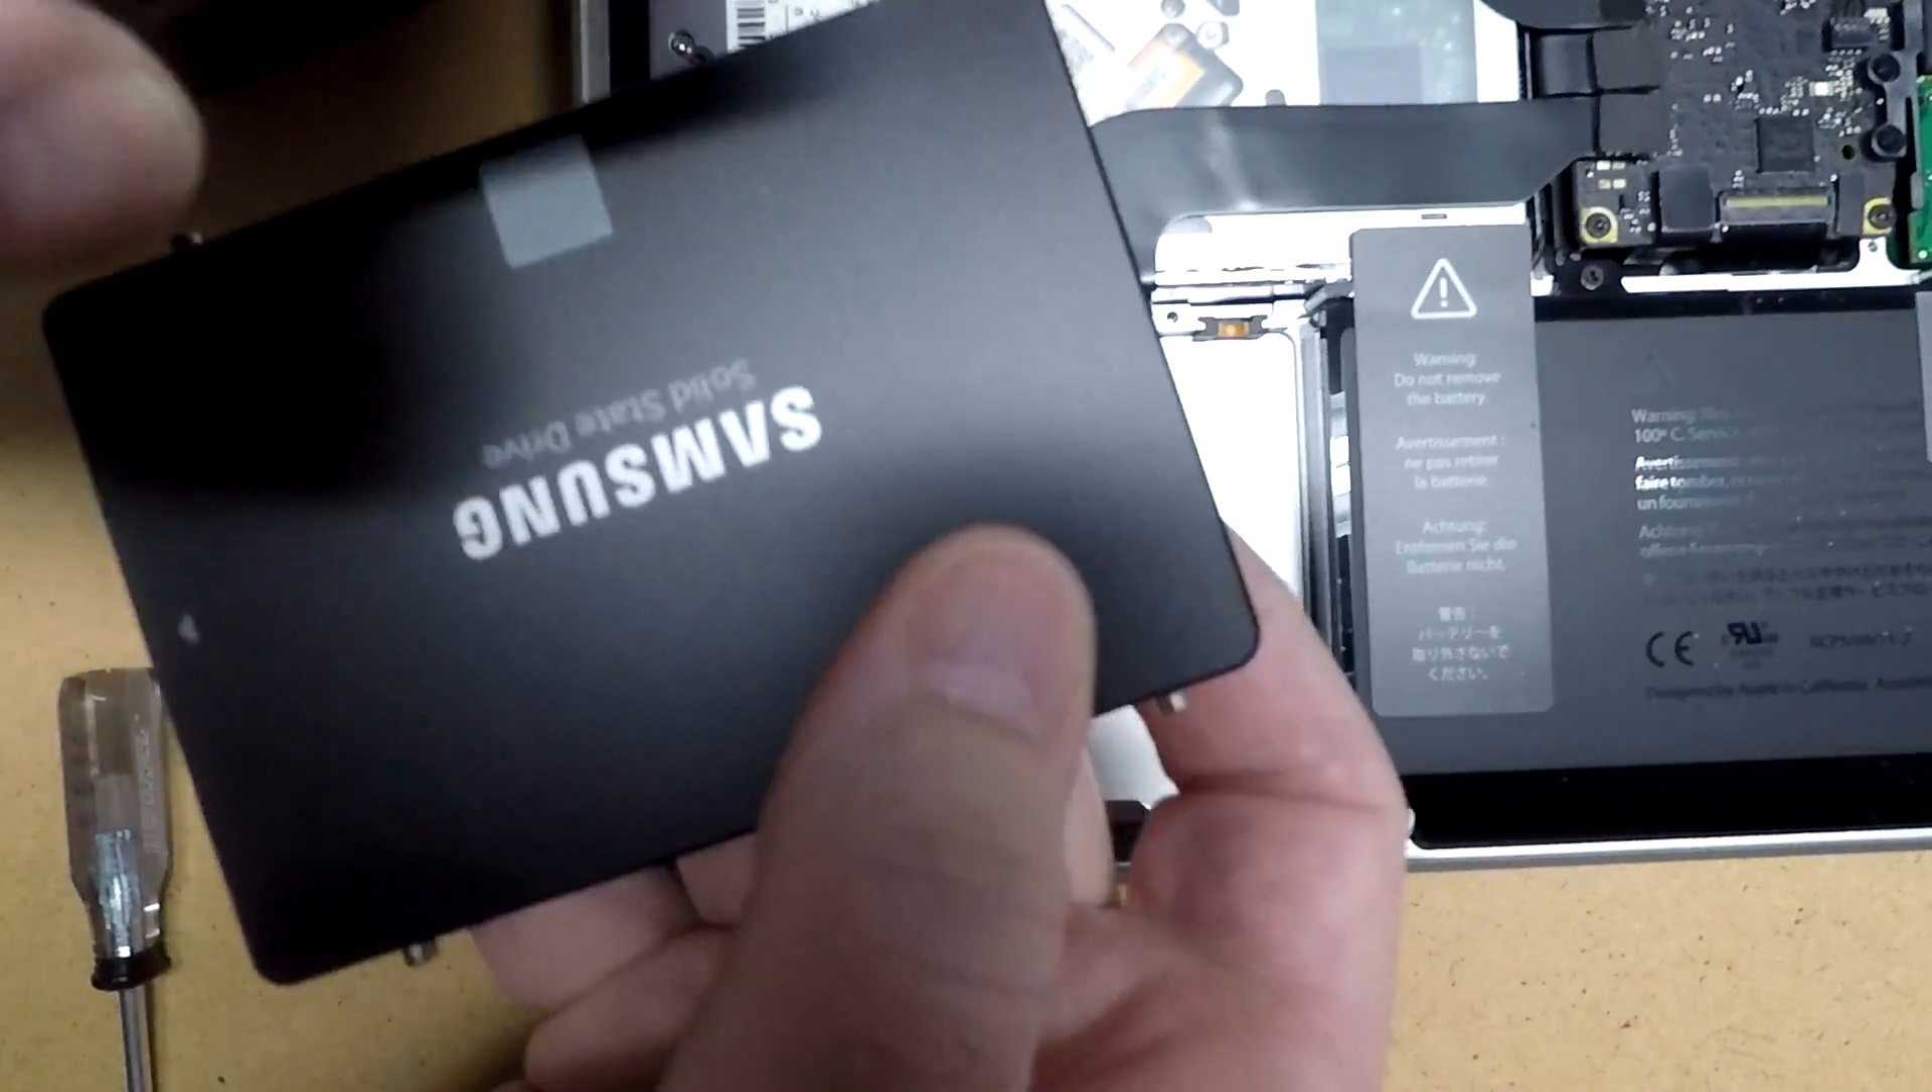And now we have the hard drive out.